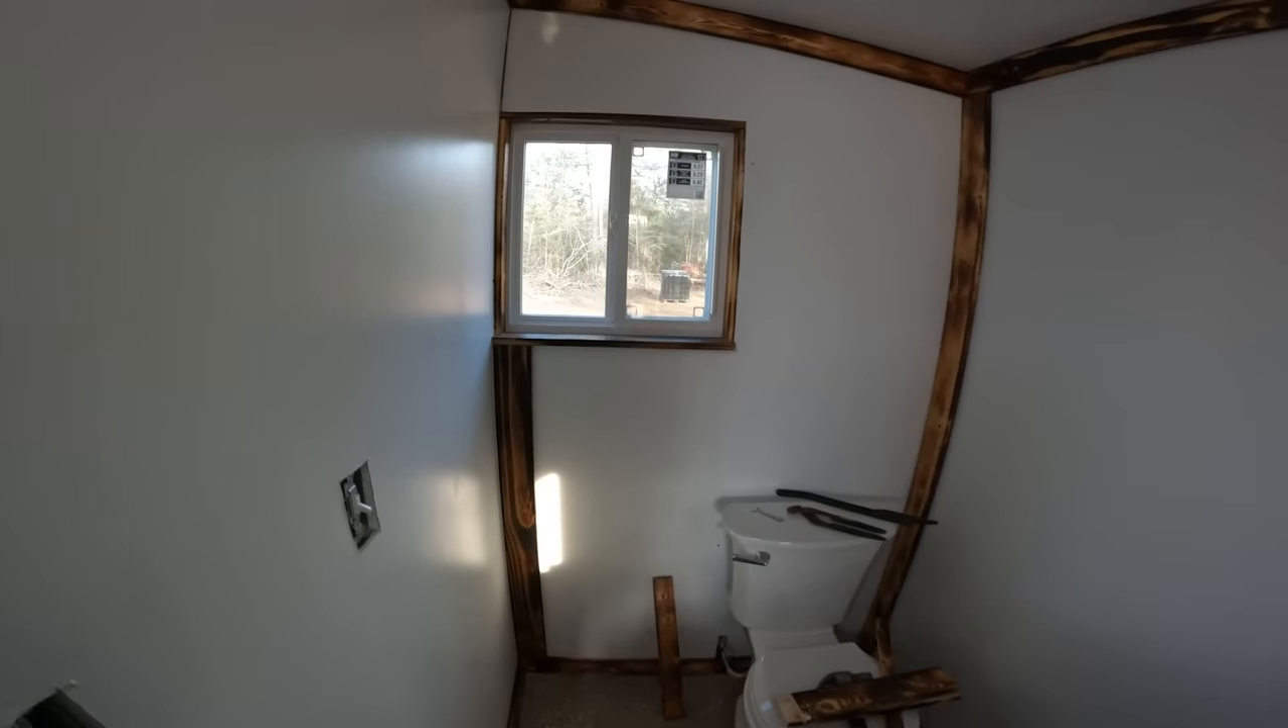I got all the trim up in this corner for now.